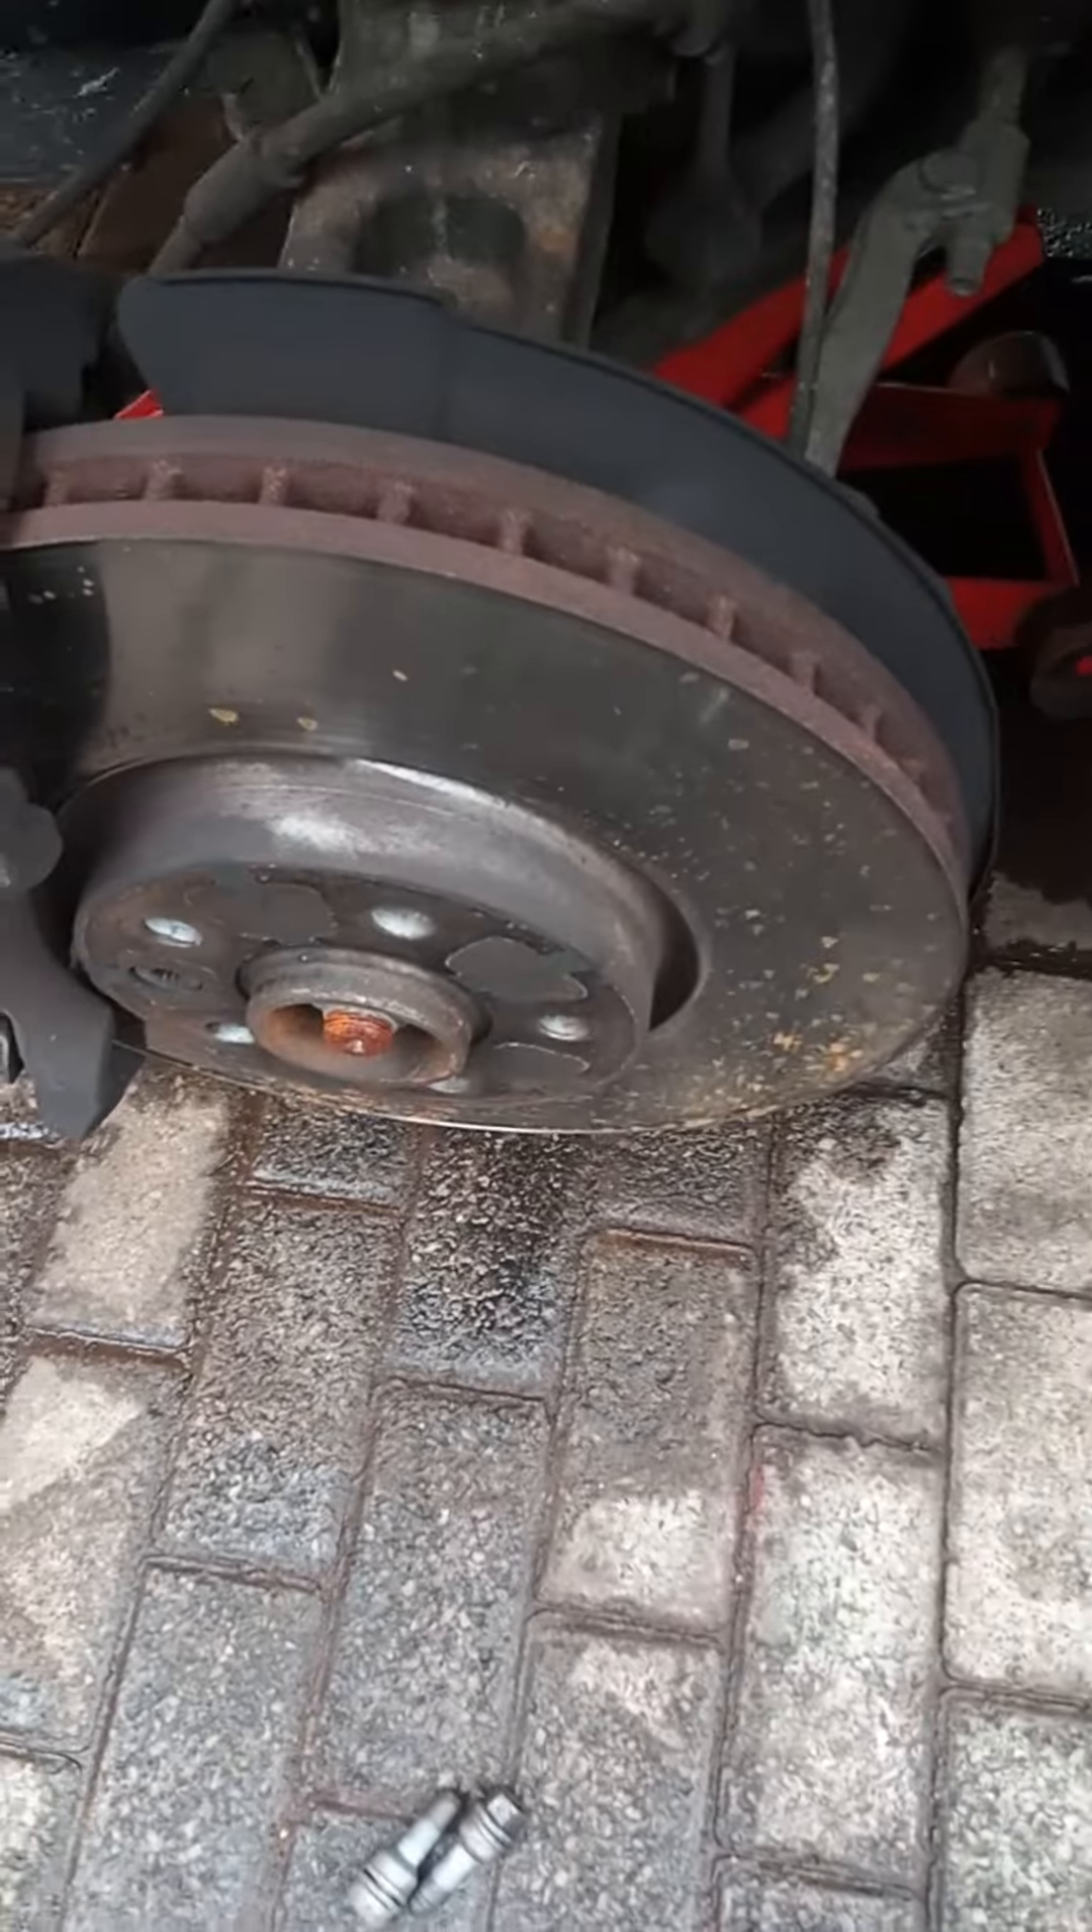Okay, so our wheel is off.